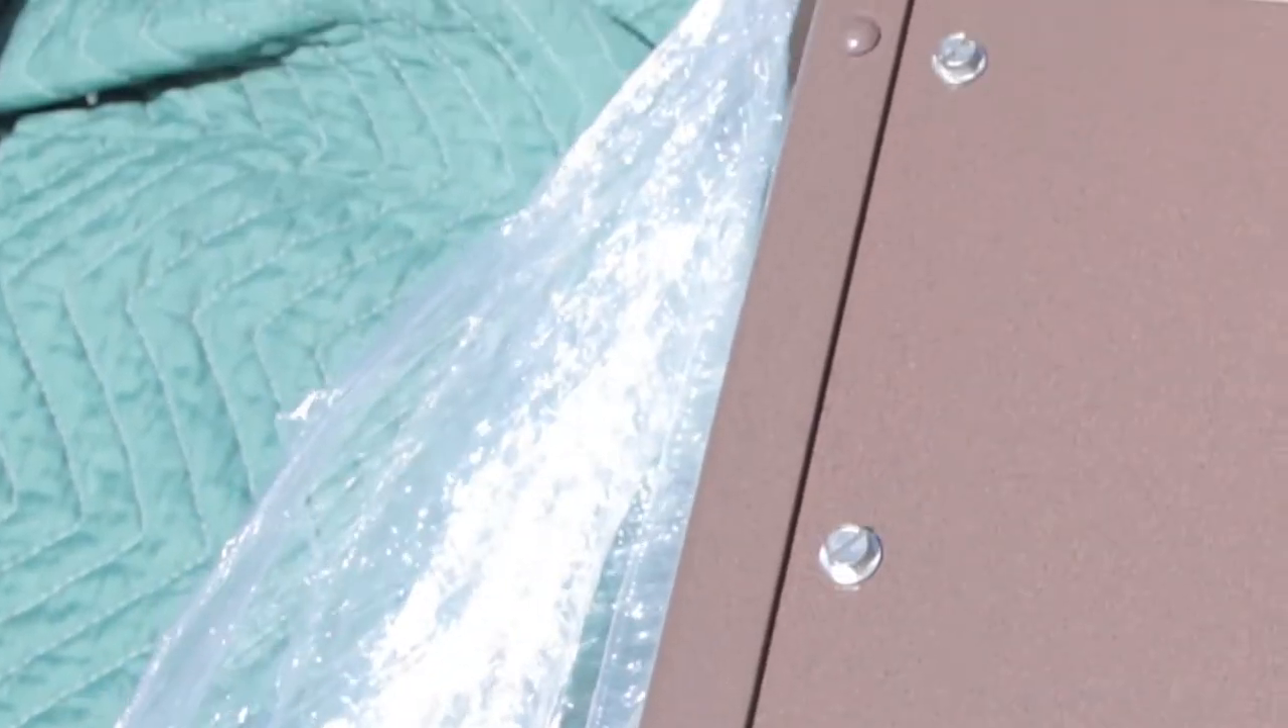Notice screws for stretcher panels have been installed.